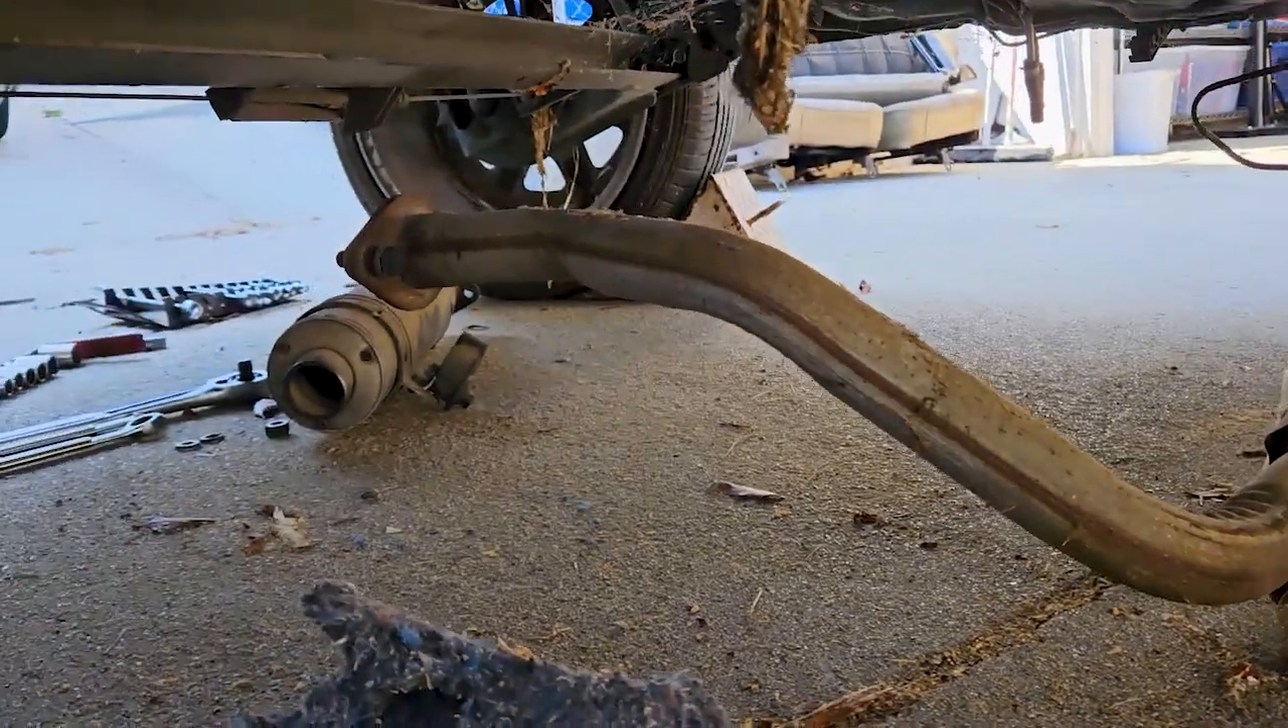I got the exhaust out, it's on the ground.